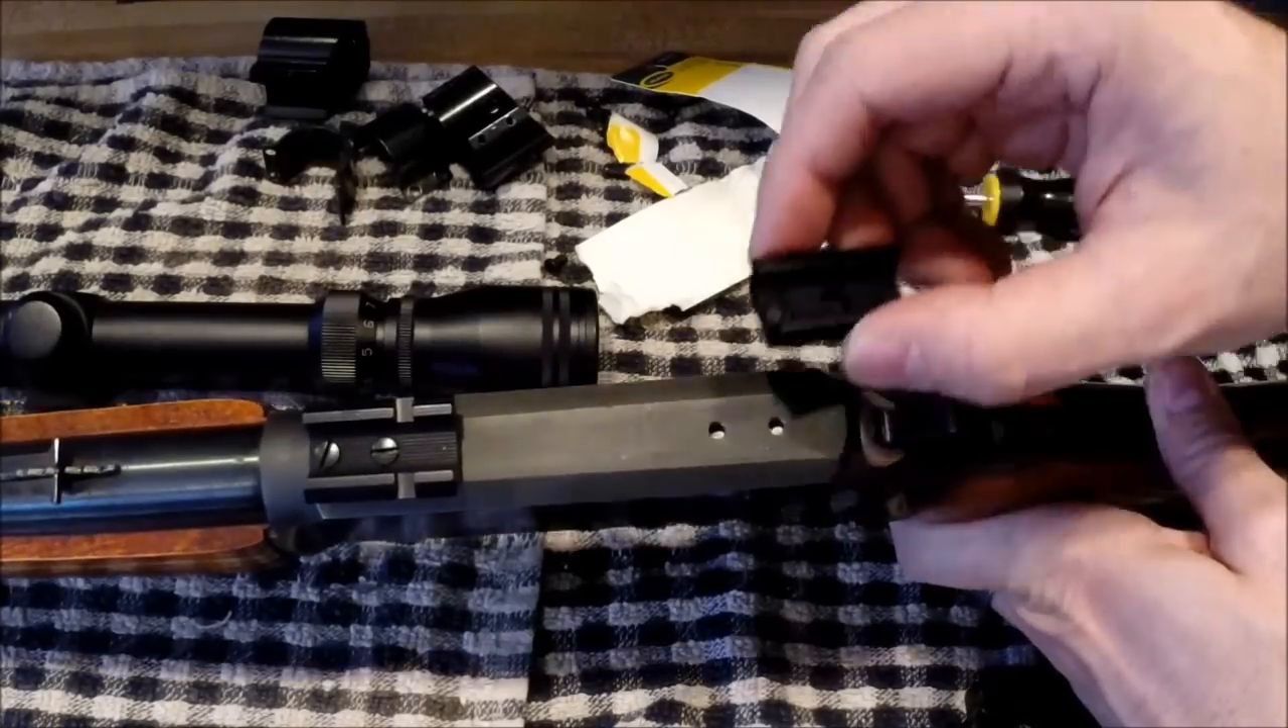So, I've set the front base on, and I'm about to set the second one, the rear one.